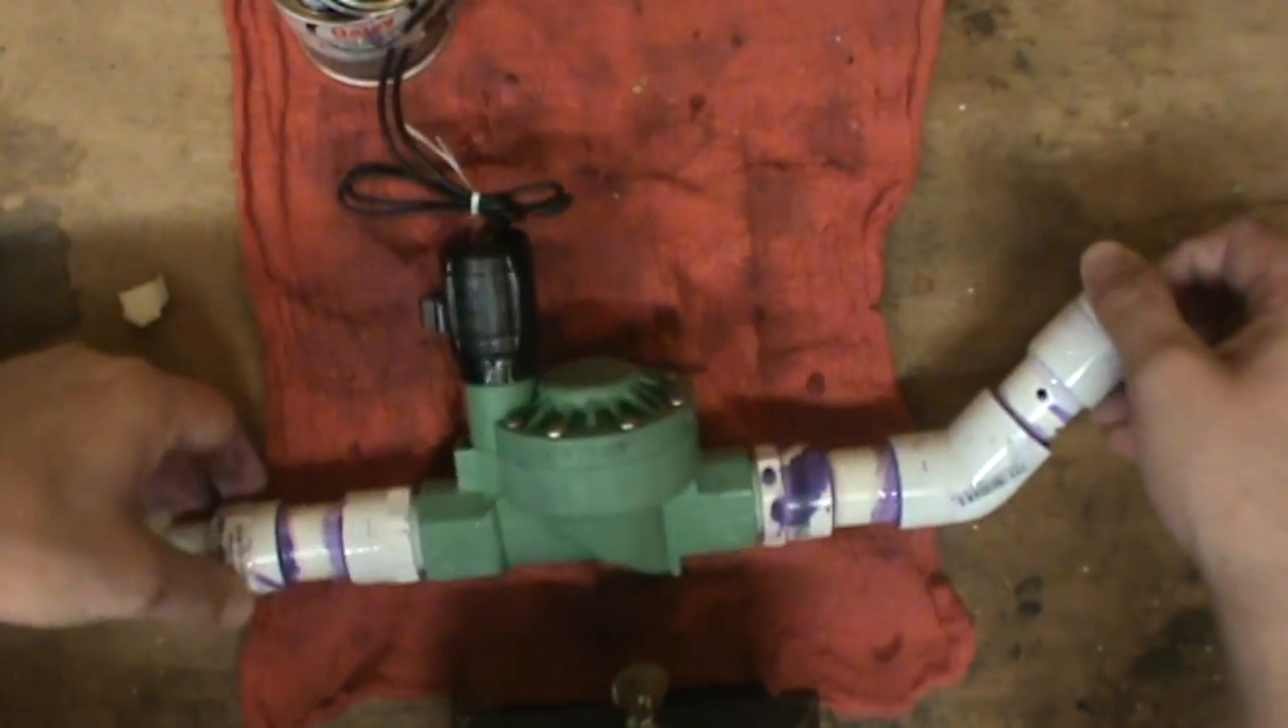So there's our goofy looking apparatus all glued up and ready to go.